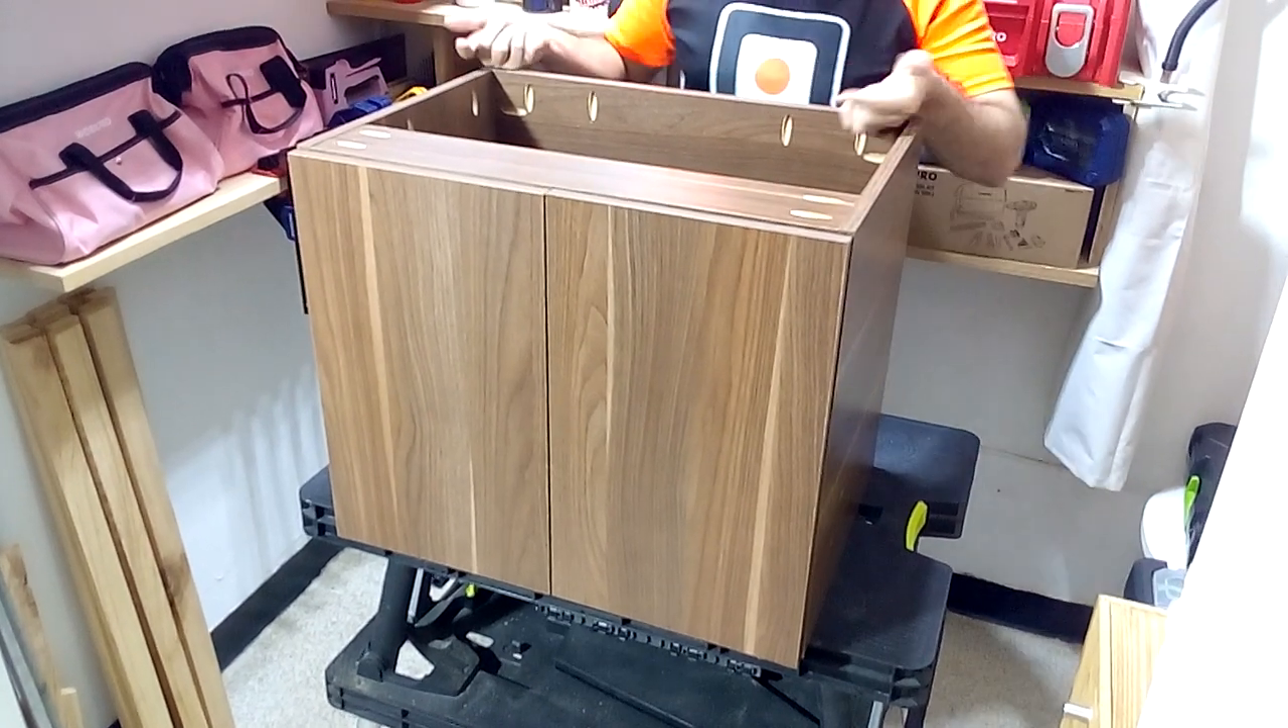Una vez colocadas las puertas ya queda listo nuestro gabinete solamente nos faltaría fijar con ayuda de las perforaciones internas y con tornillos la encimera o tope de nuestra preferencia.